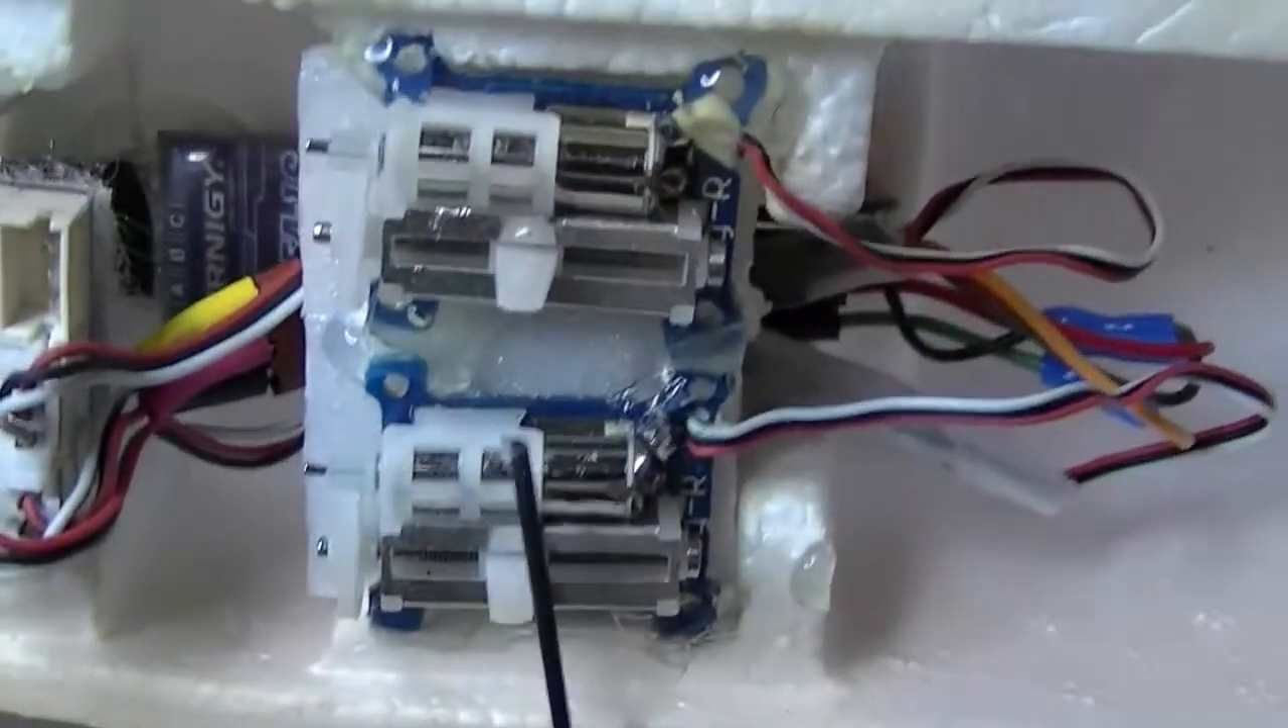We got two linear servos one right here and one right here mounted on this little piece of depron.